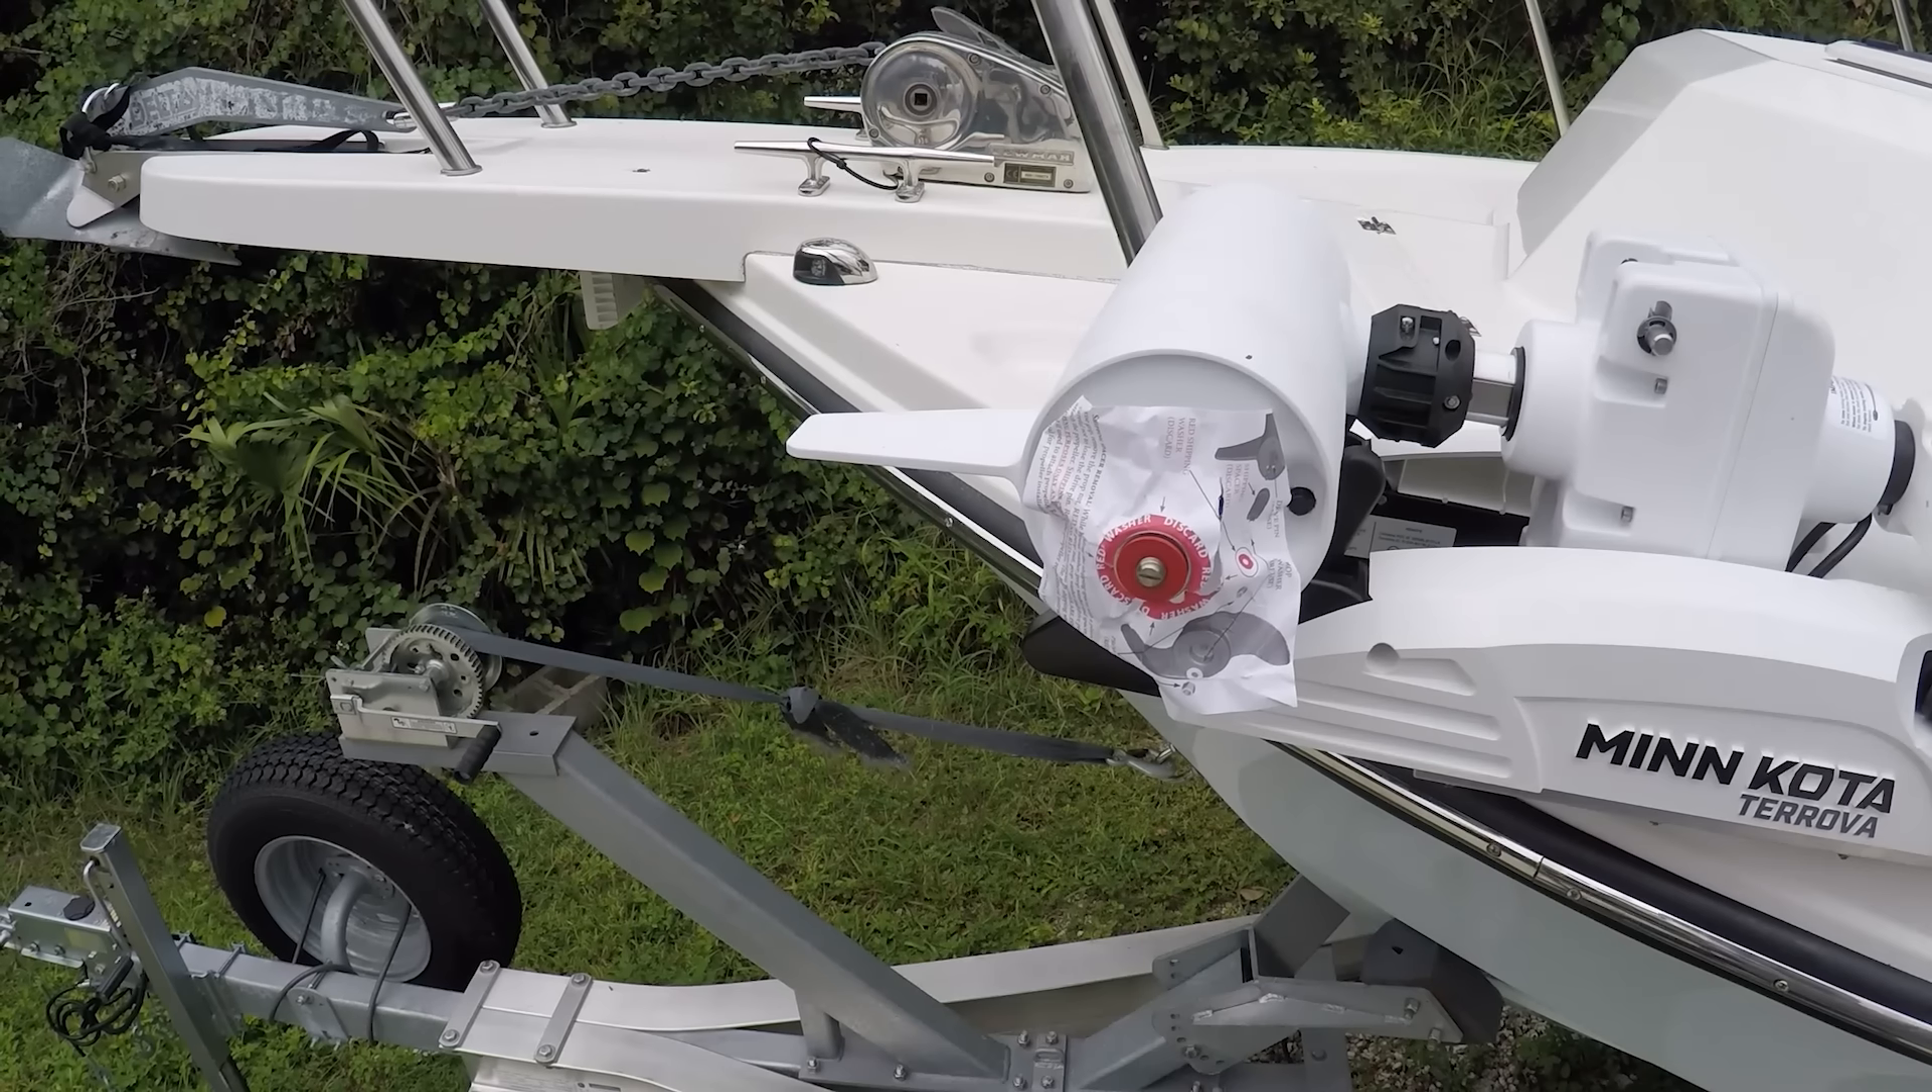So one last thing now to do is connect the propeller.